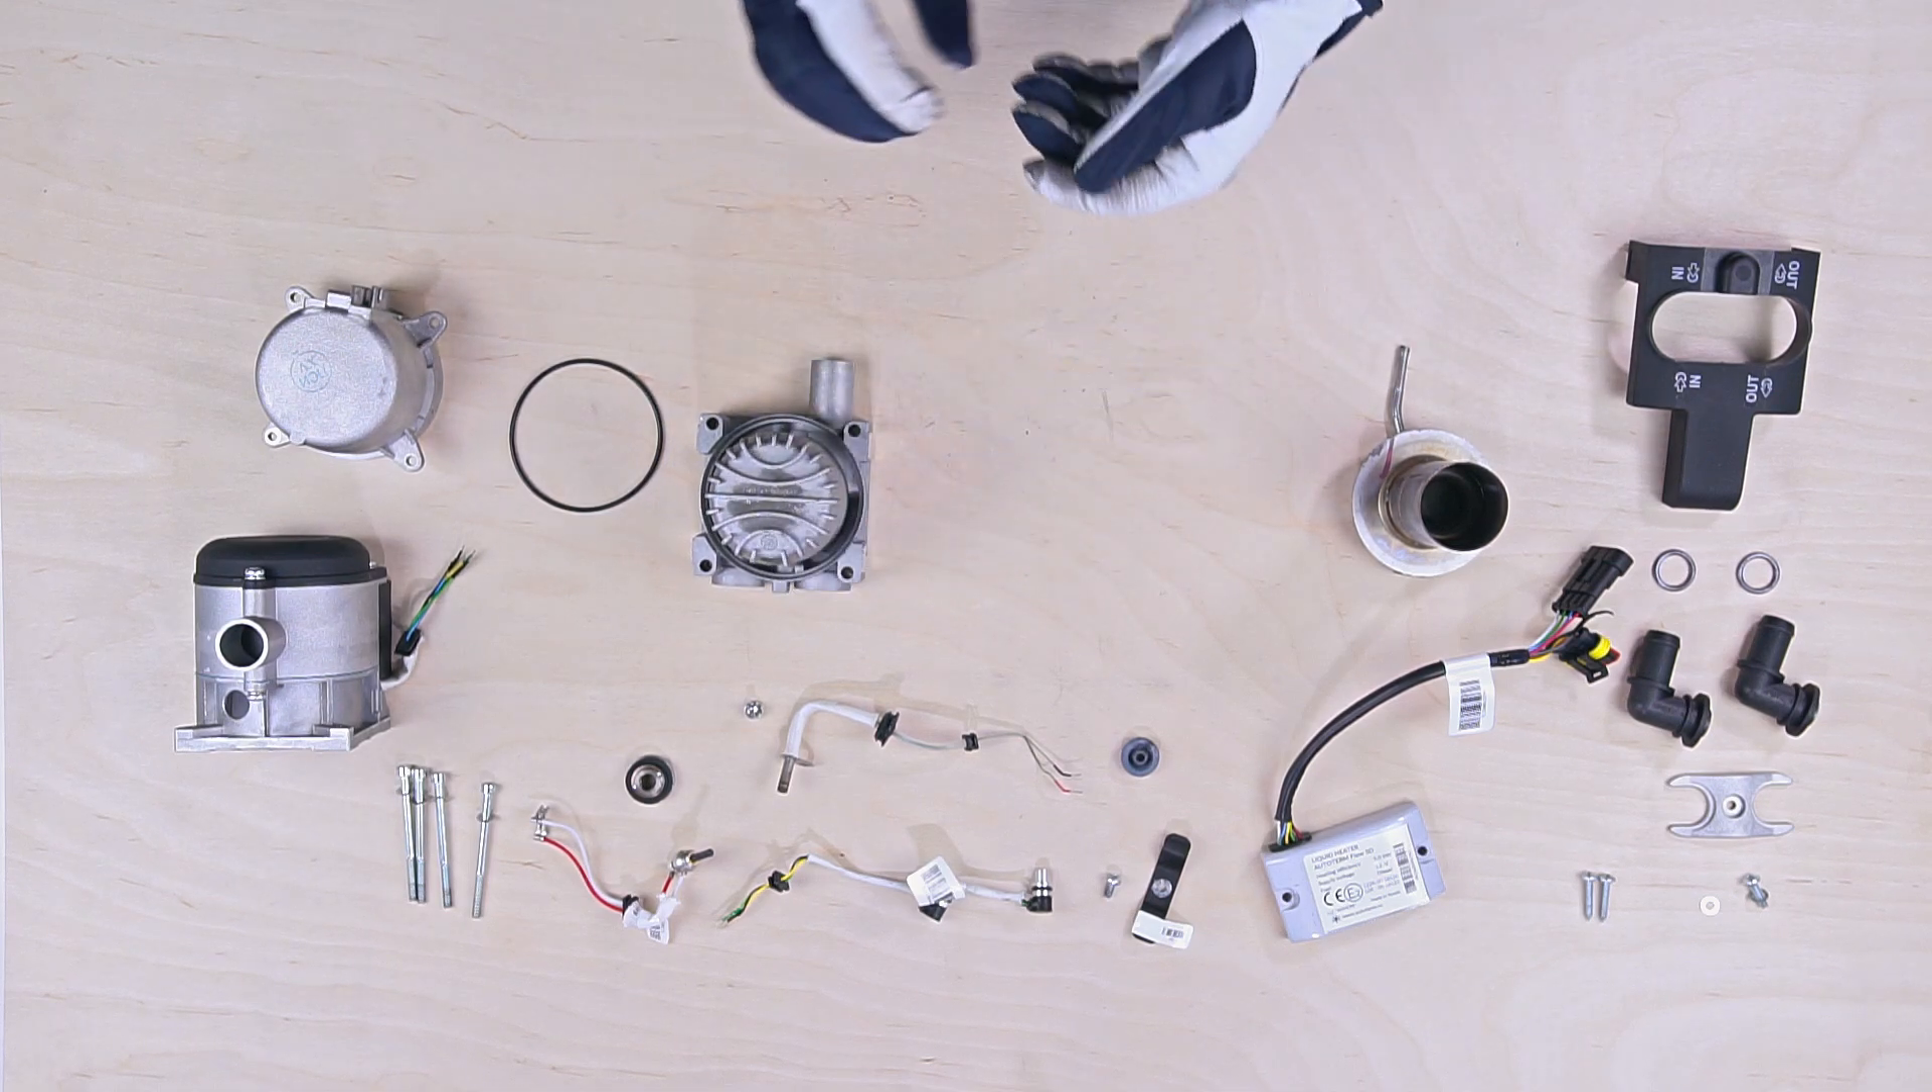The heater has now been disassembled.